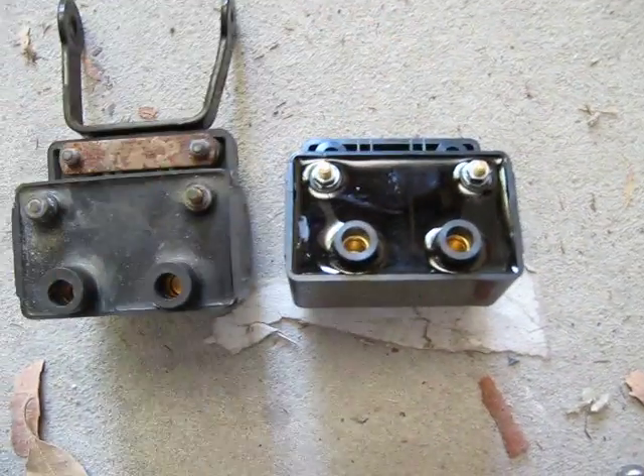Okay, this is the old on the left, the new on the right. Now I'll just need to move this bracket over onto the new one.